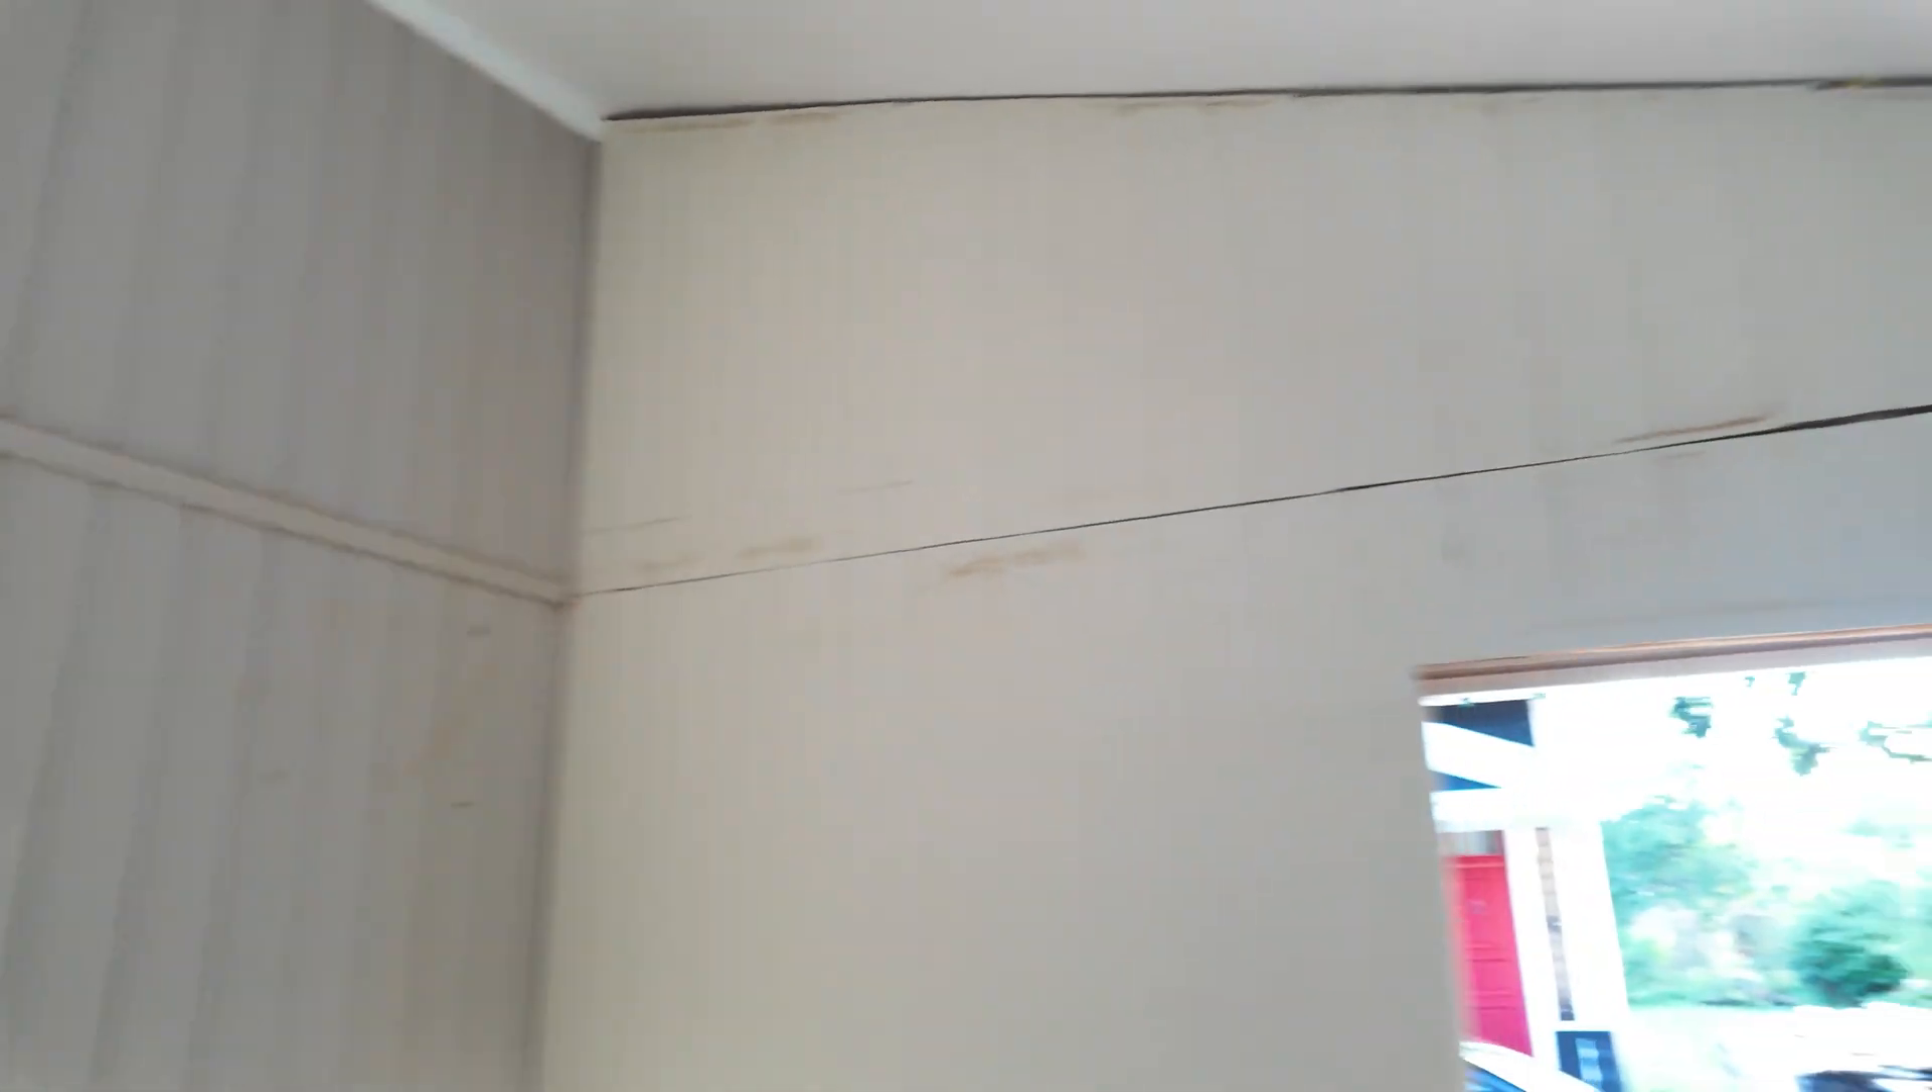So, it started off pretty good and then it just went off the fucking rails with these bigger gaps.